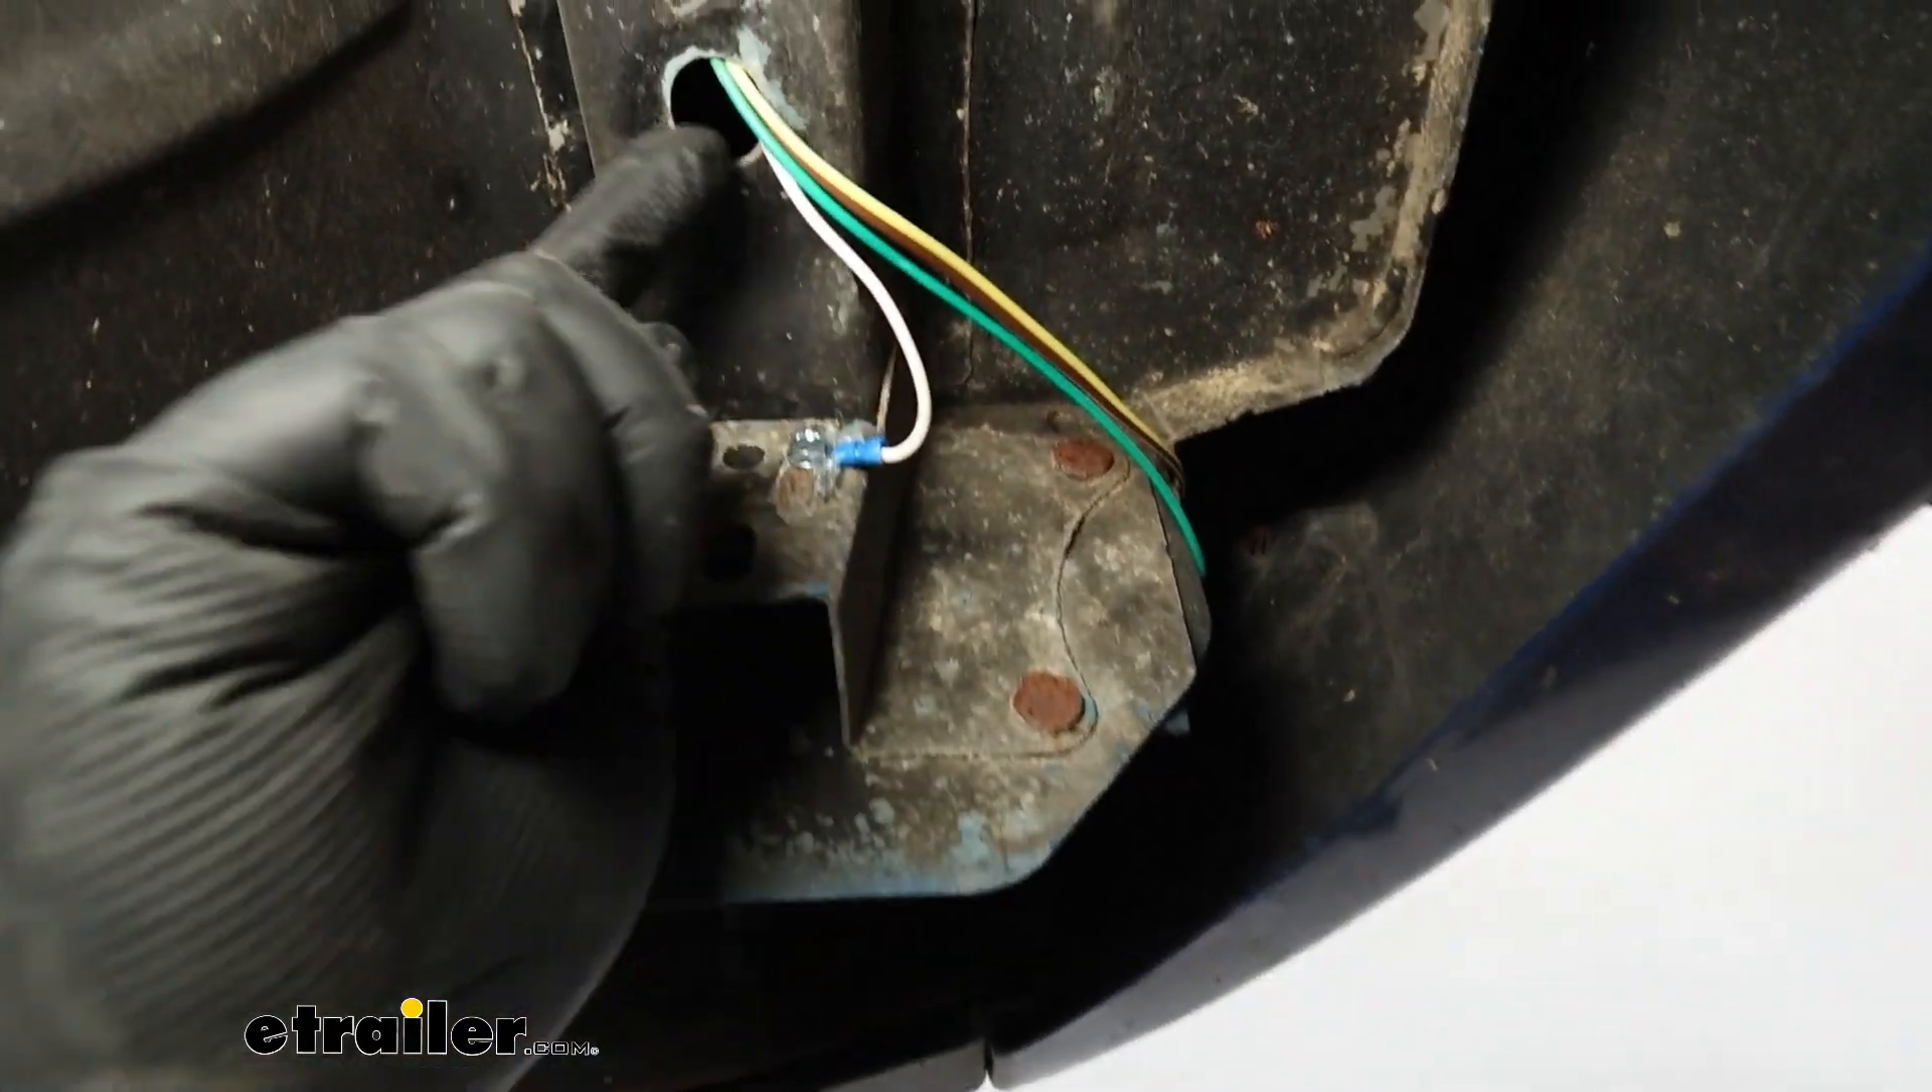And for our ground wire we just came out of our frame rail here and grounded it right to the frame.